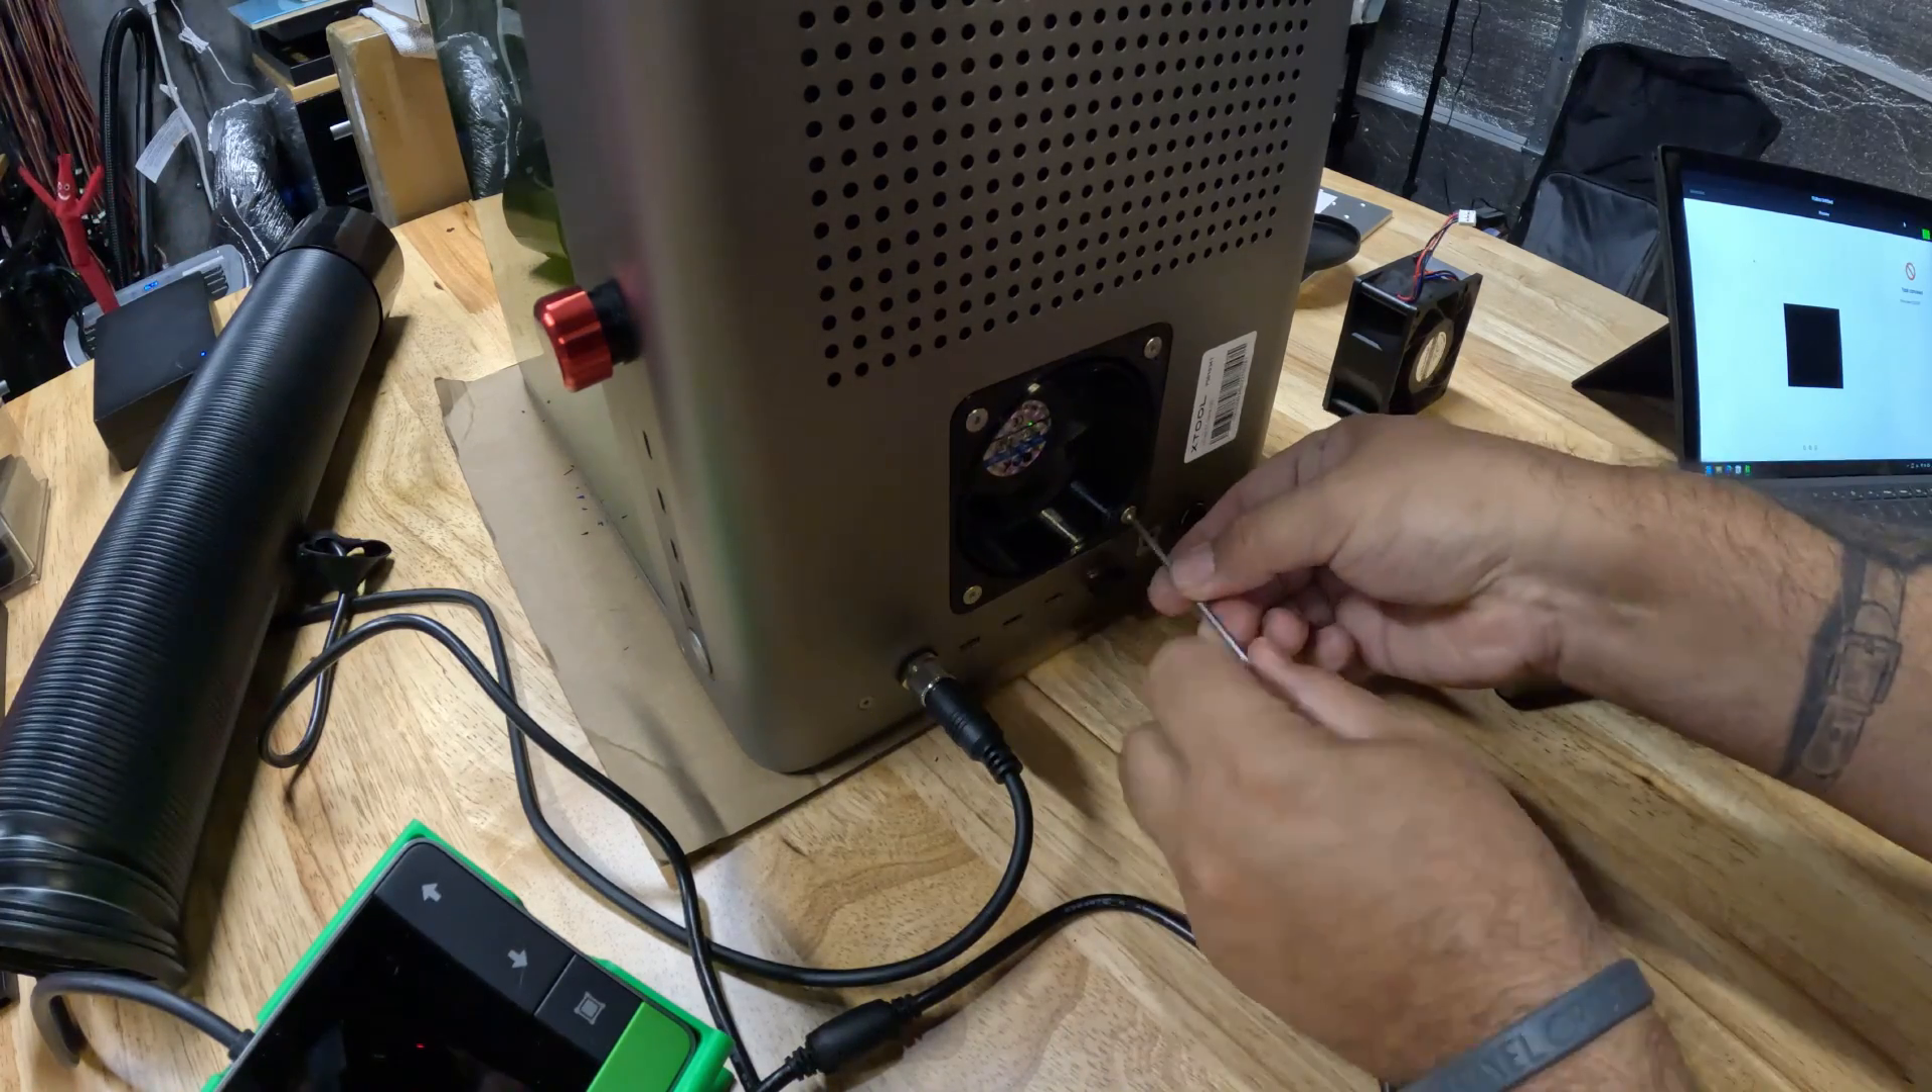So the new fan is in.